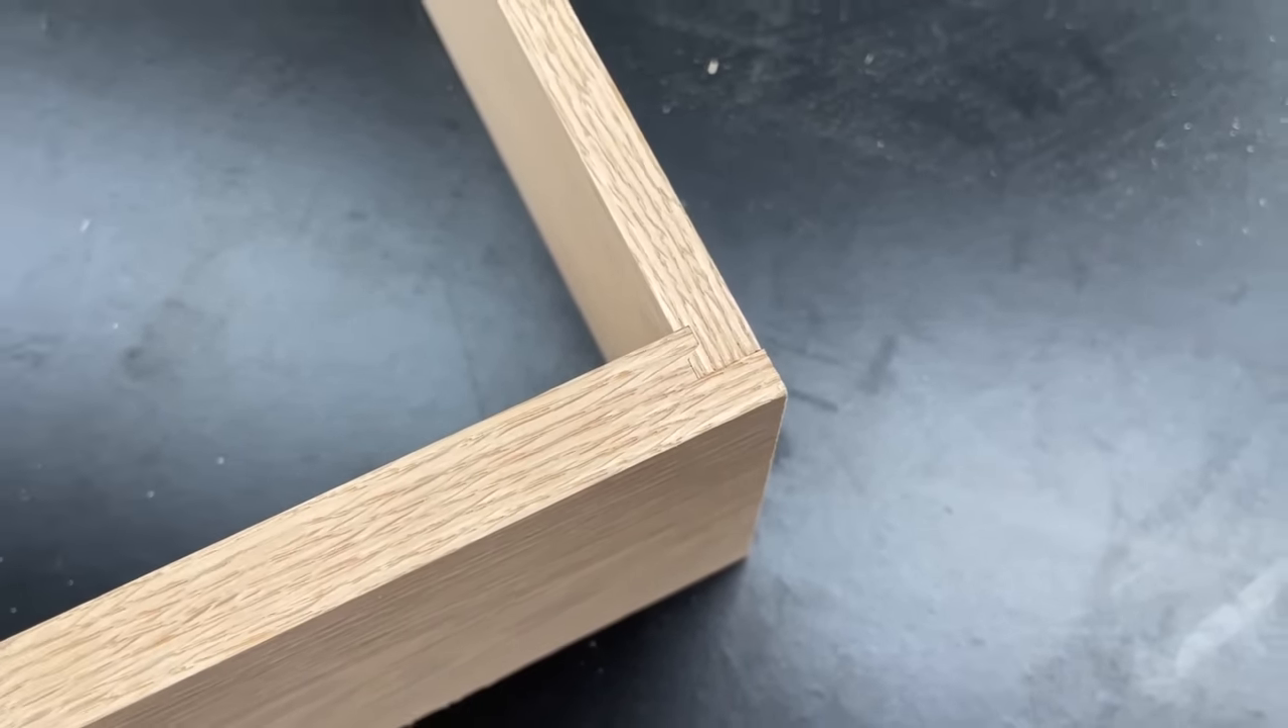And just like that we have our three quarter inch front meeting up to our half inch sides right on the money.